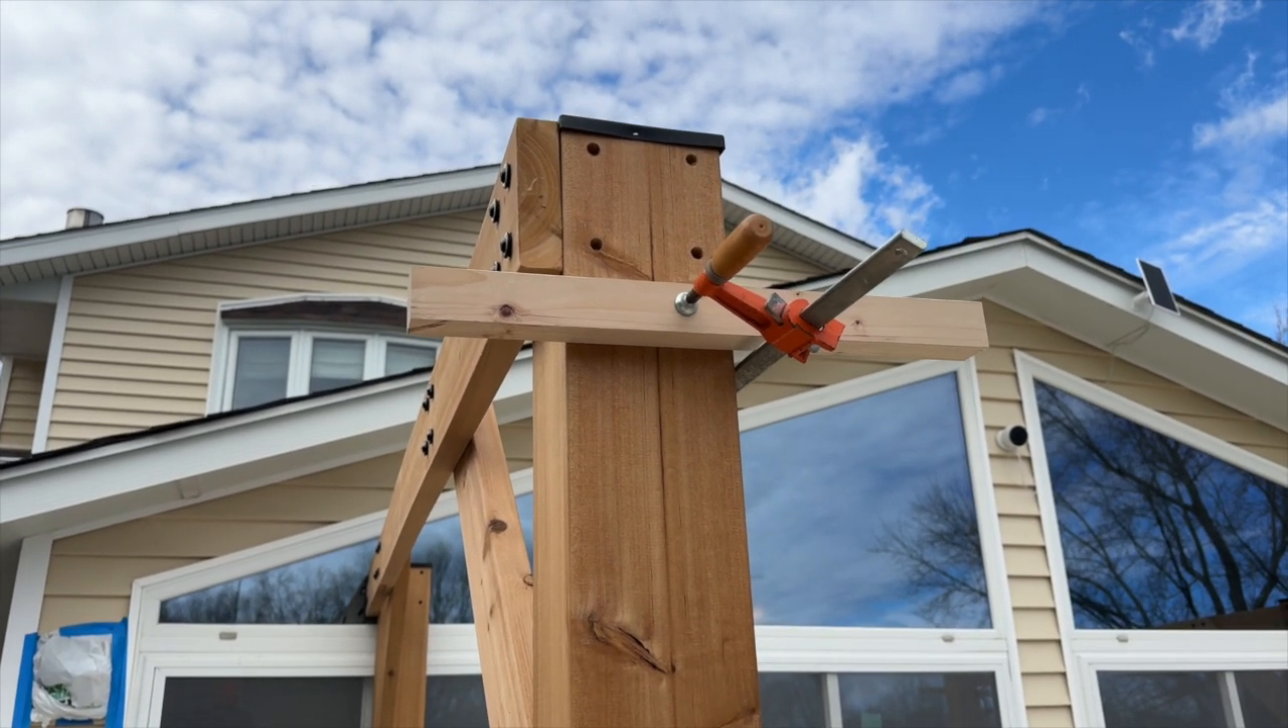You notice how I have that piece of wood clamped up there.